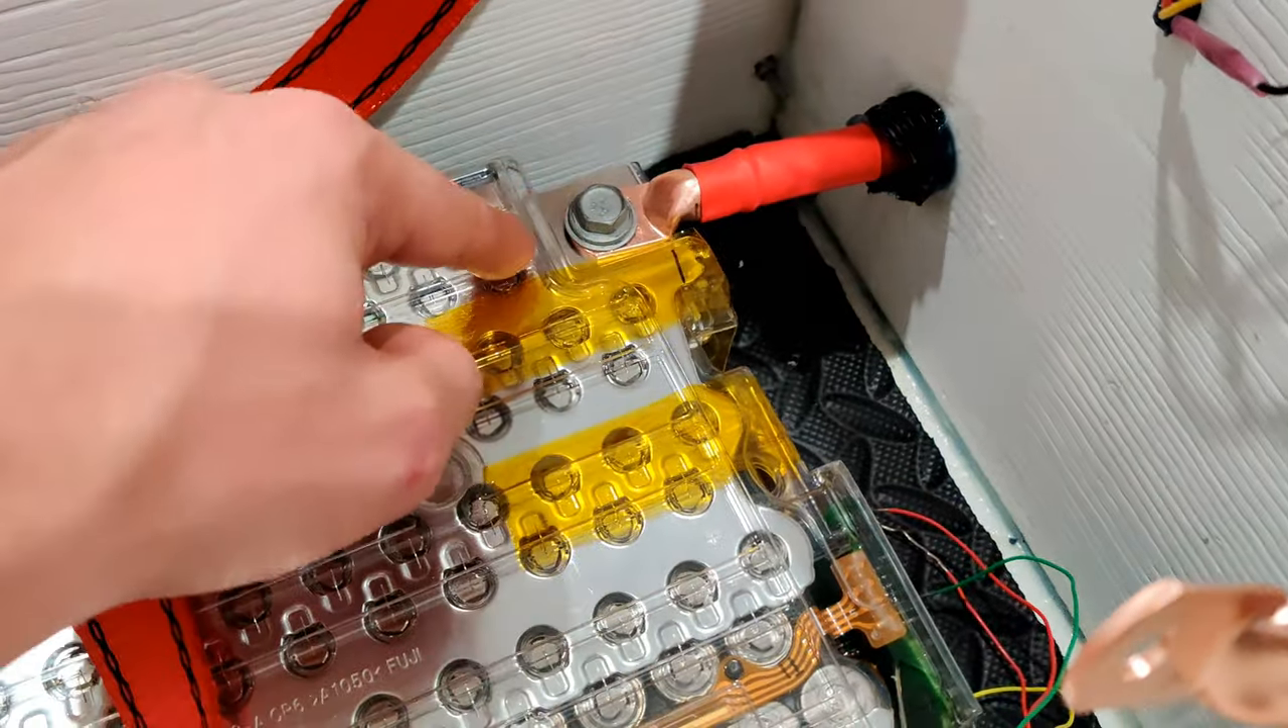You can see the positive connection here to the positive terminal on the bottom module.